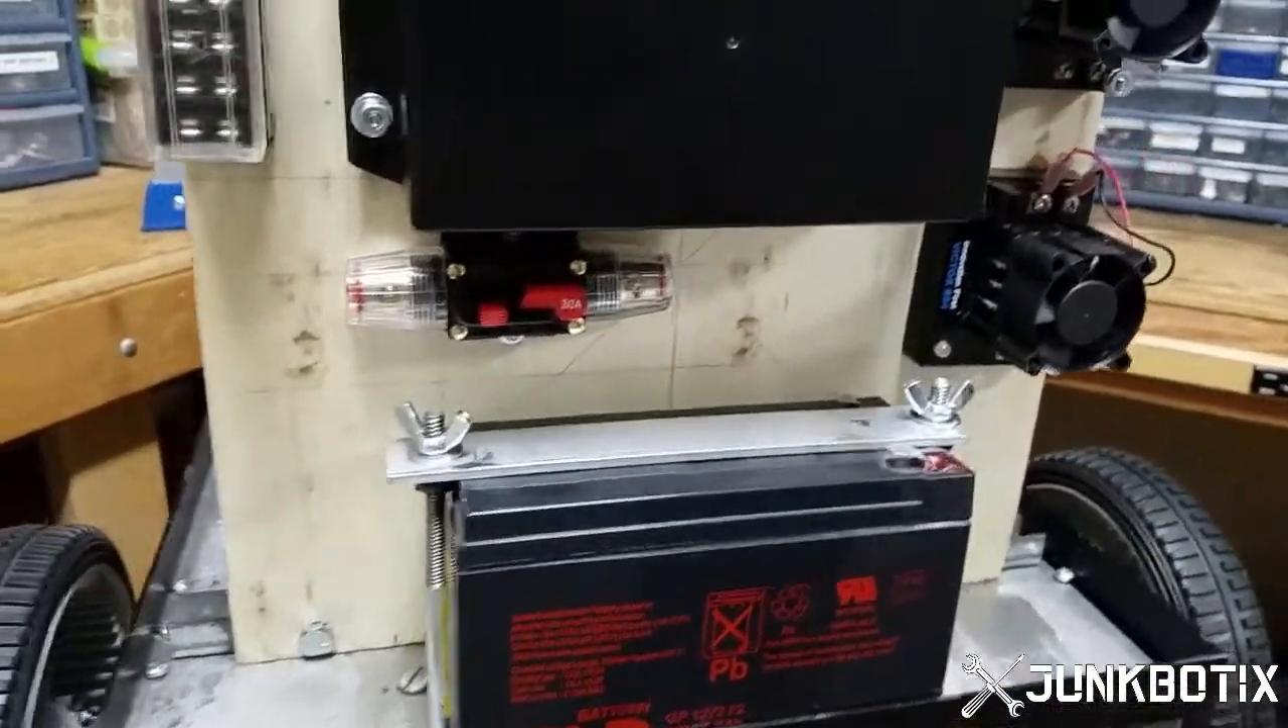Um, we've got the chassis, we've got the, uh, battery mounted, uh, with, uh, with a custom hold down strap there.